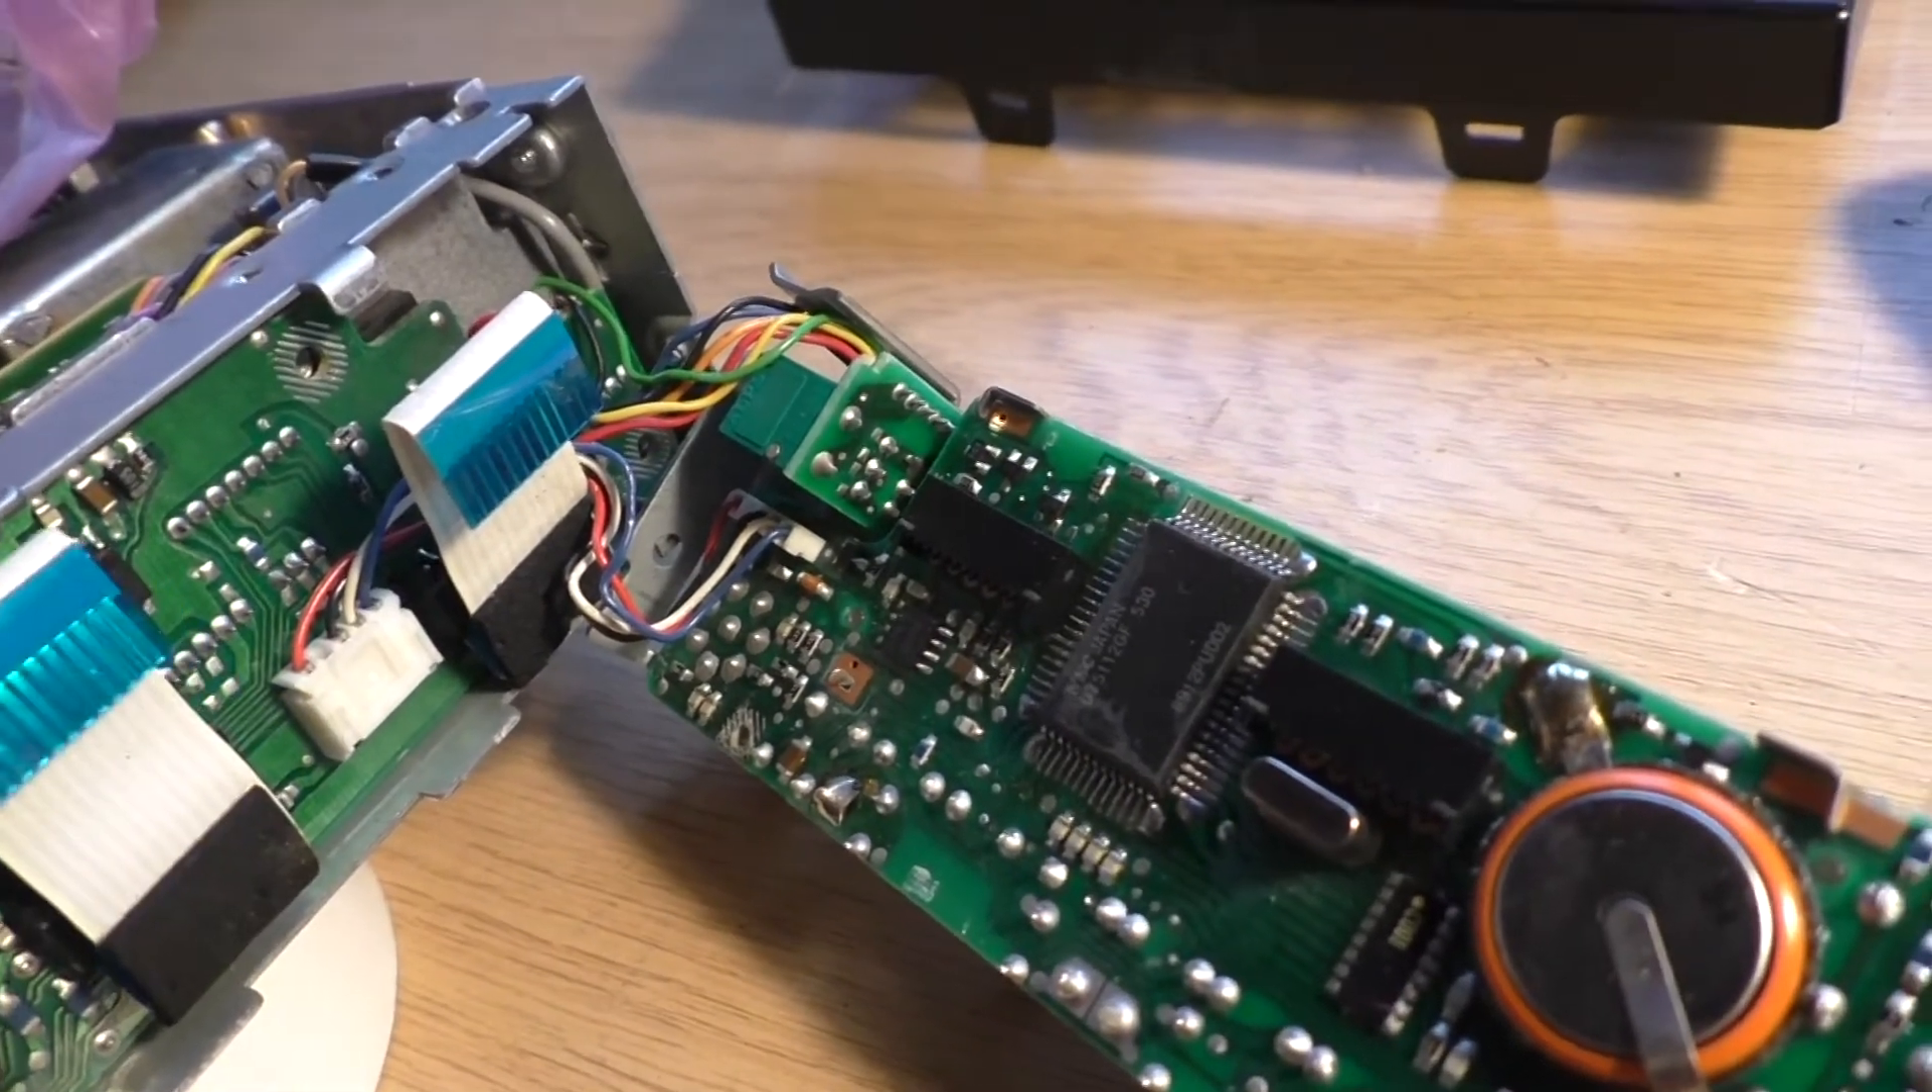Yeah i've lifted the board away and just carefully disconnecting these ribbons um which has given me better access now to the battery and also these these six or five pins whatever it is six of the encoder.